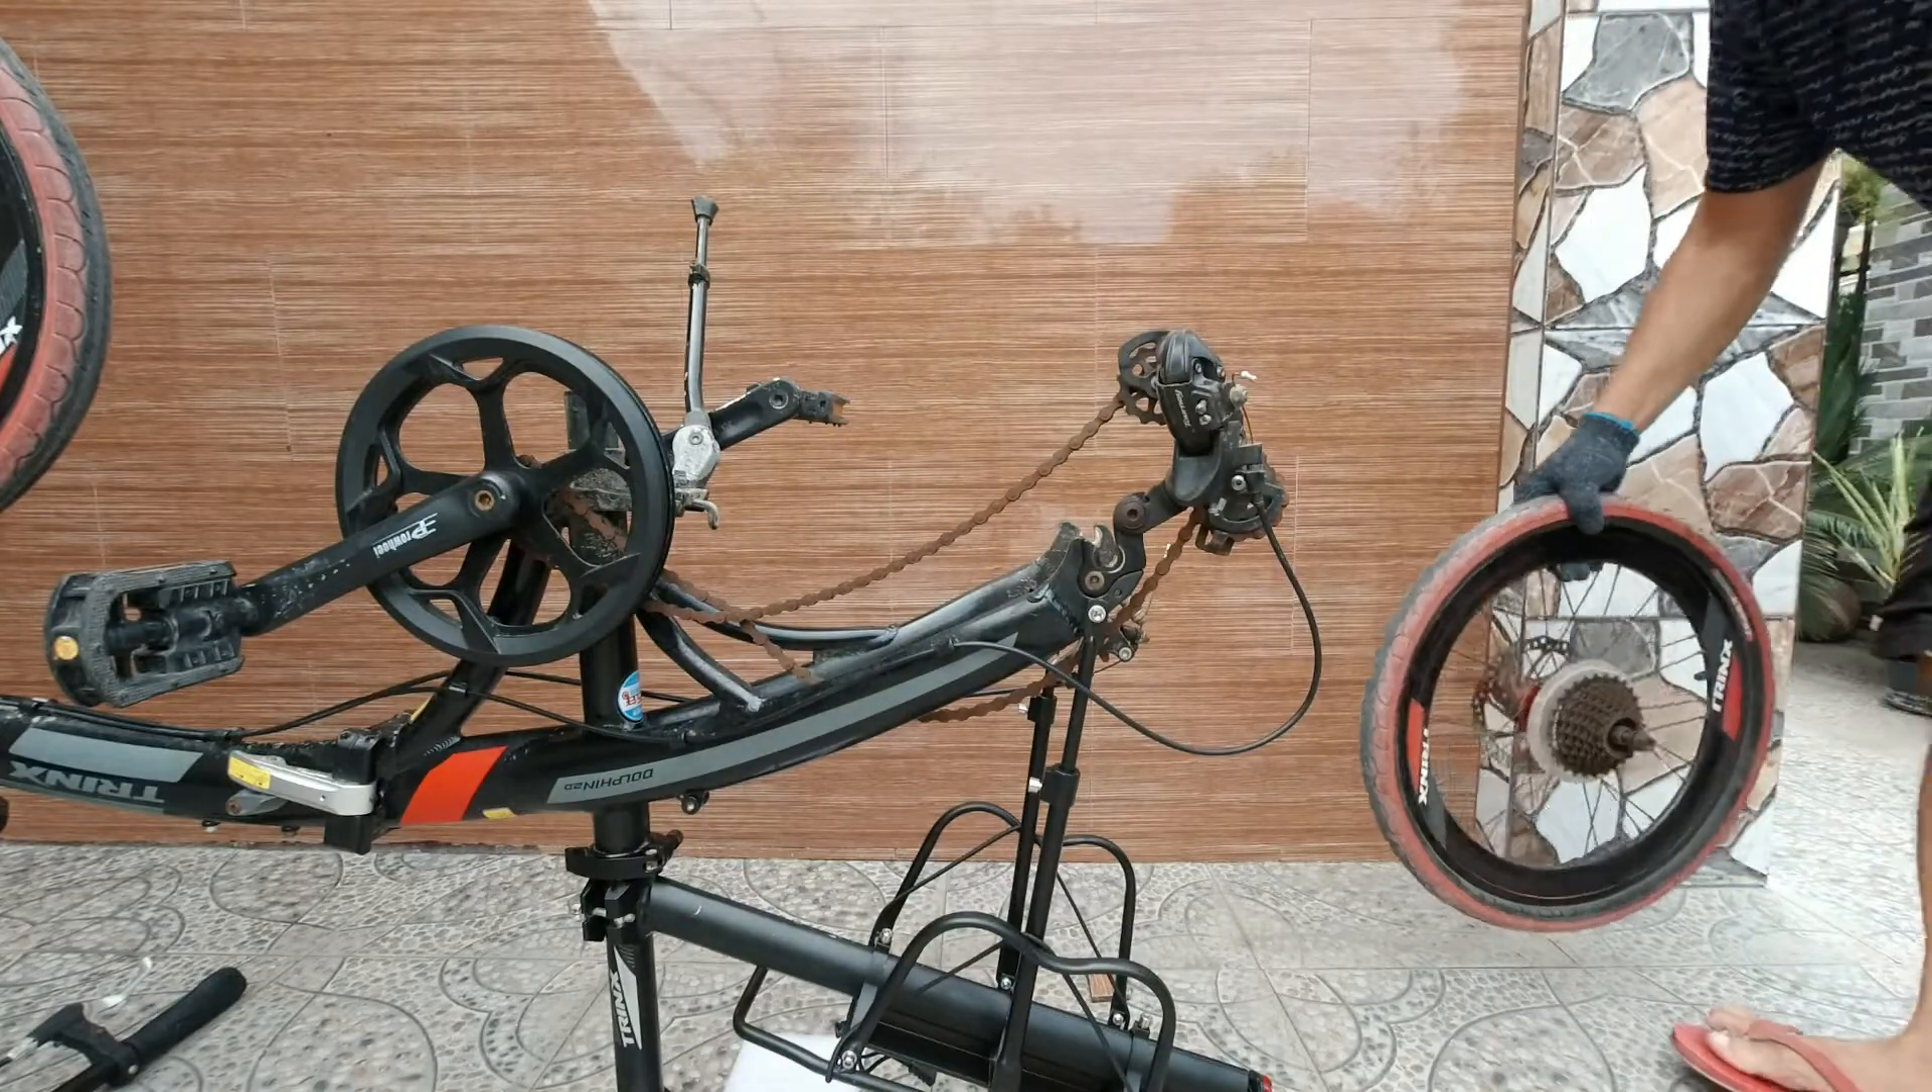The rear wheel is now removed.